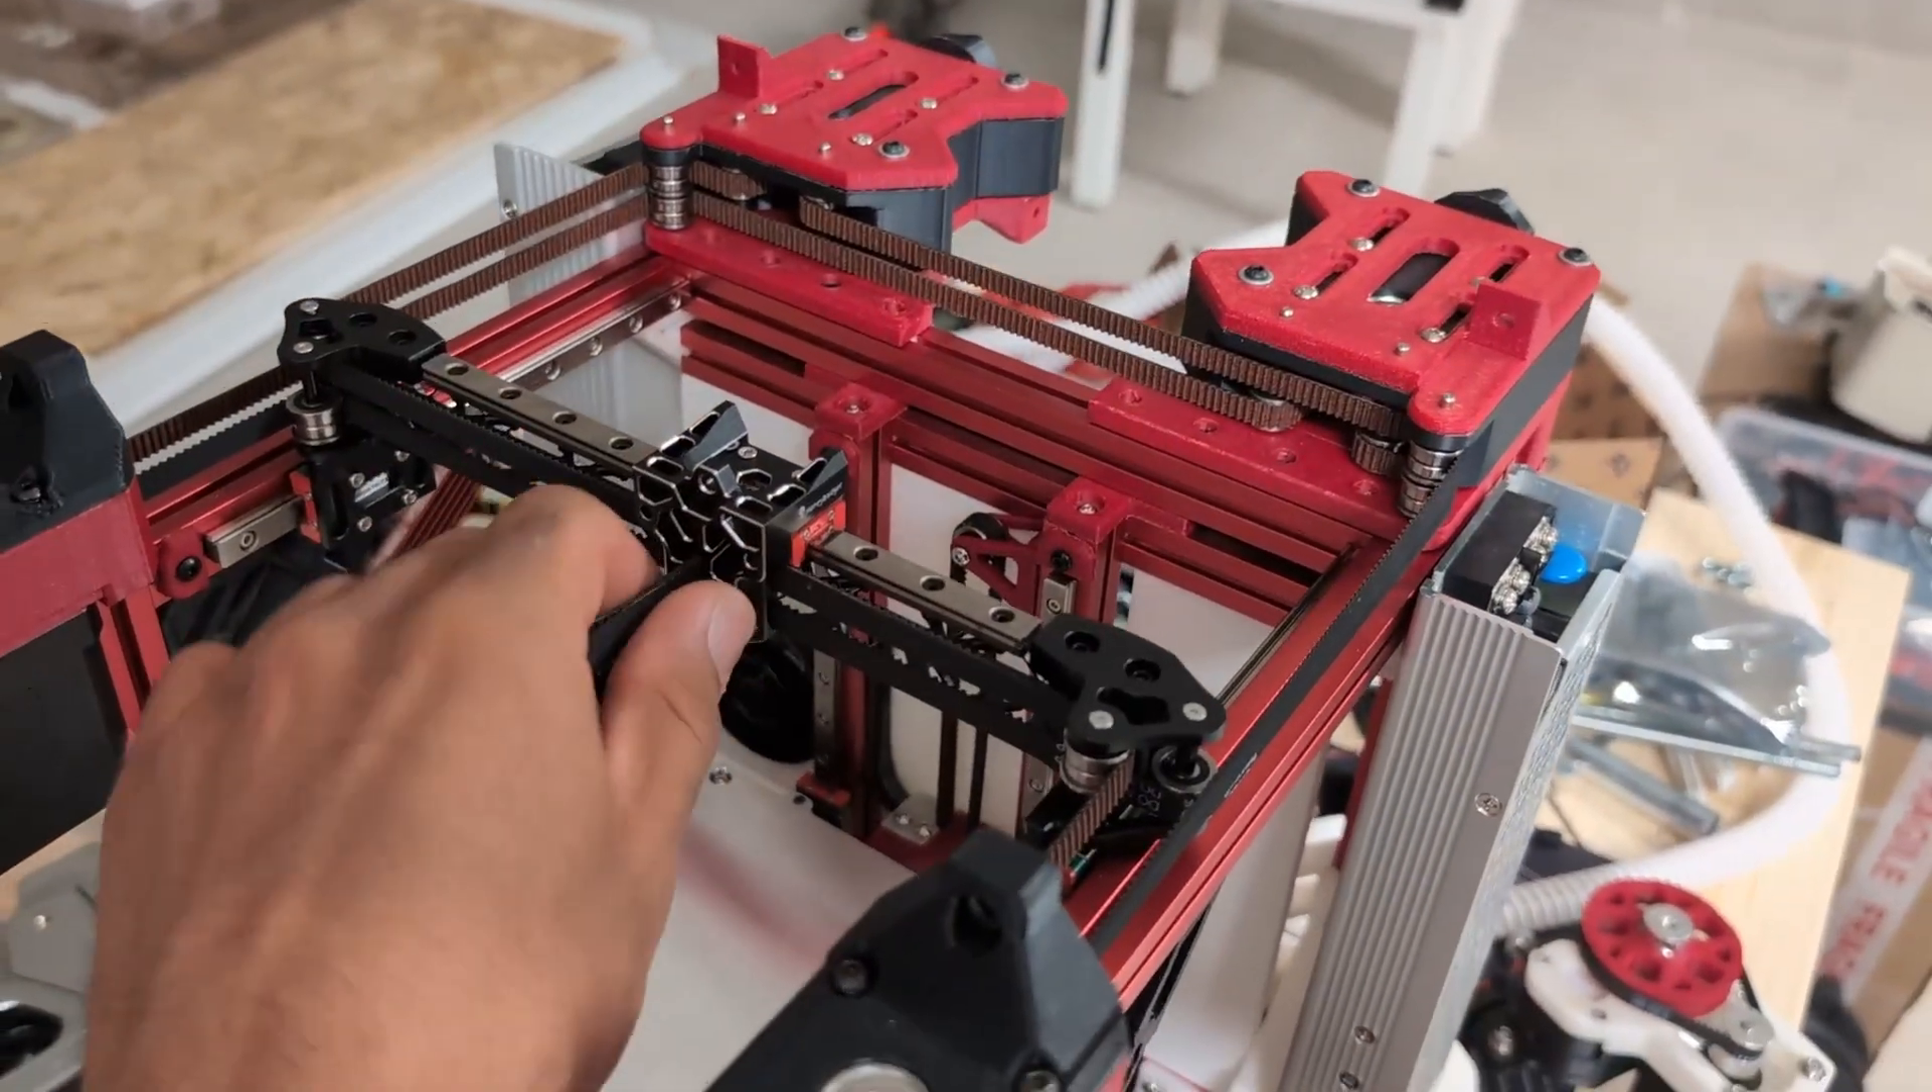This is uh I think the first update I have with the belt attached.